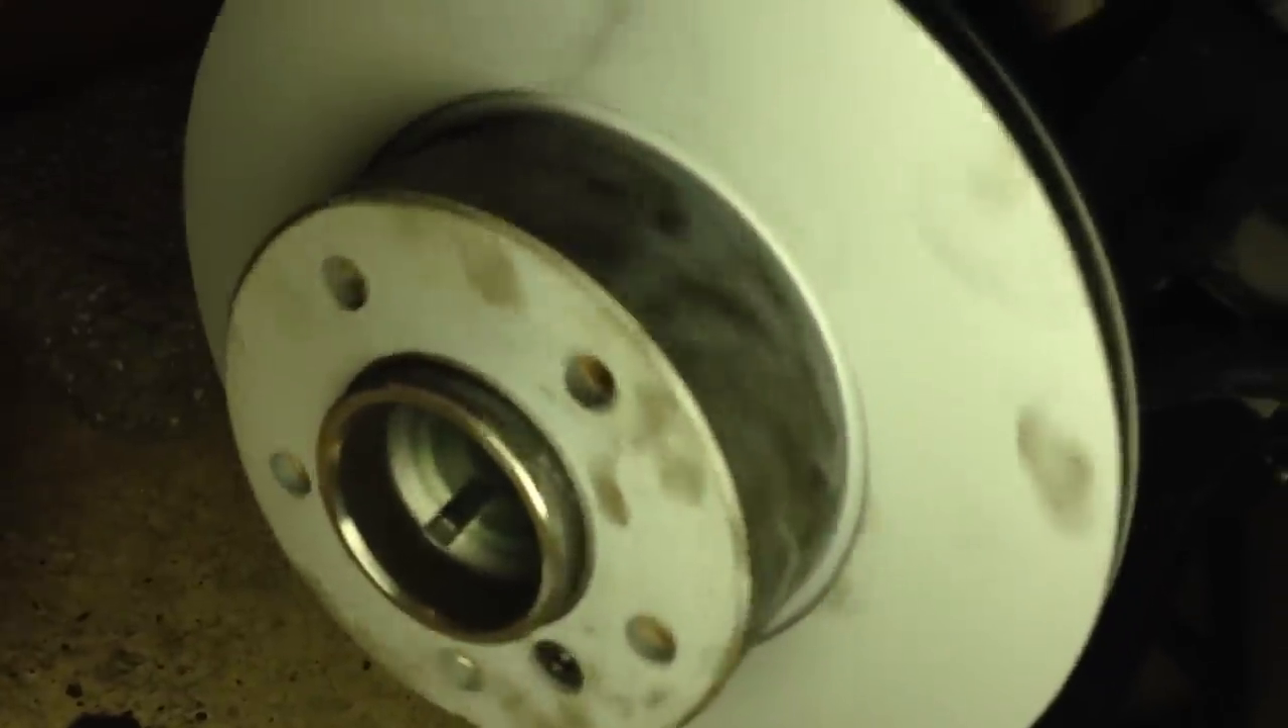So this is our new rotor up in place.